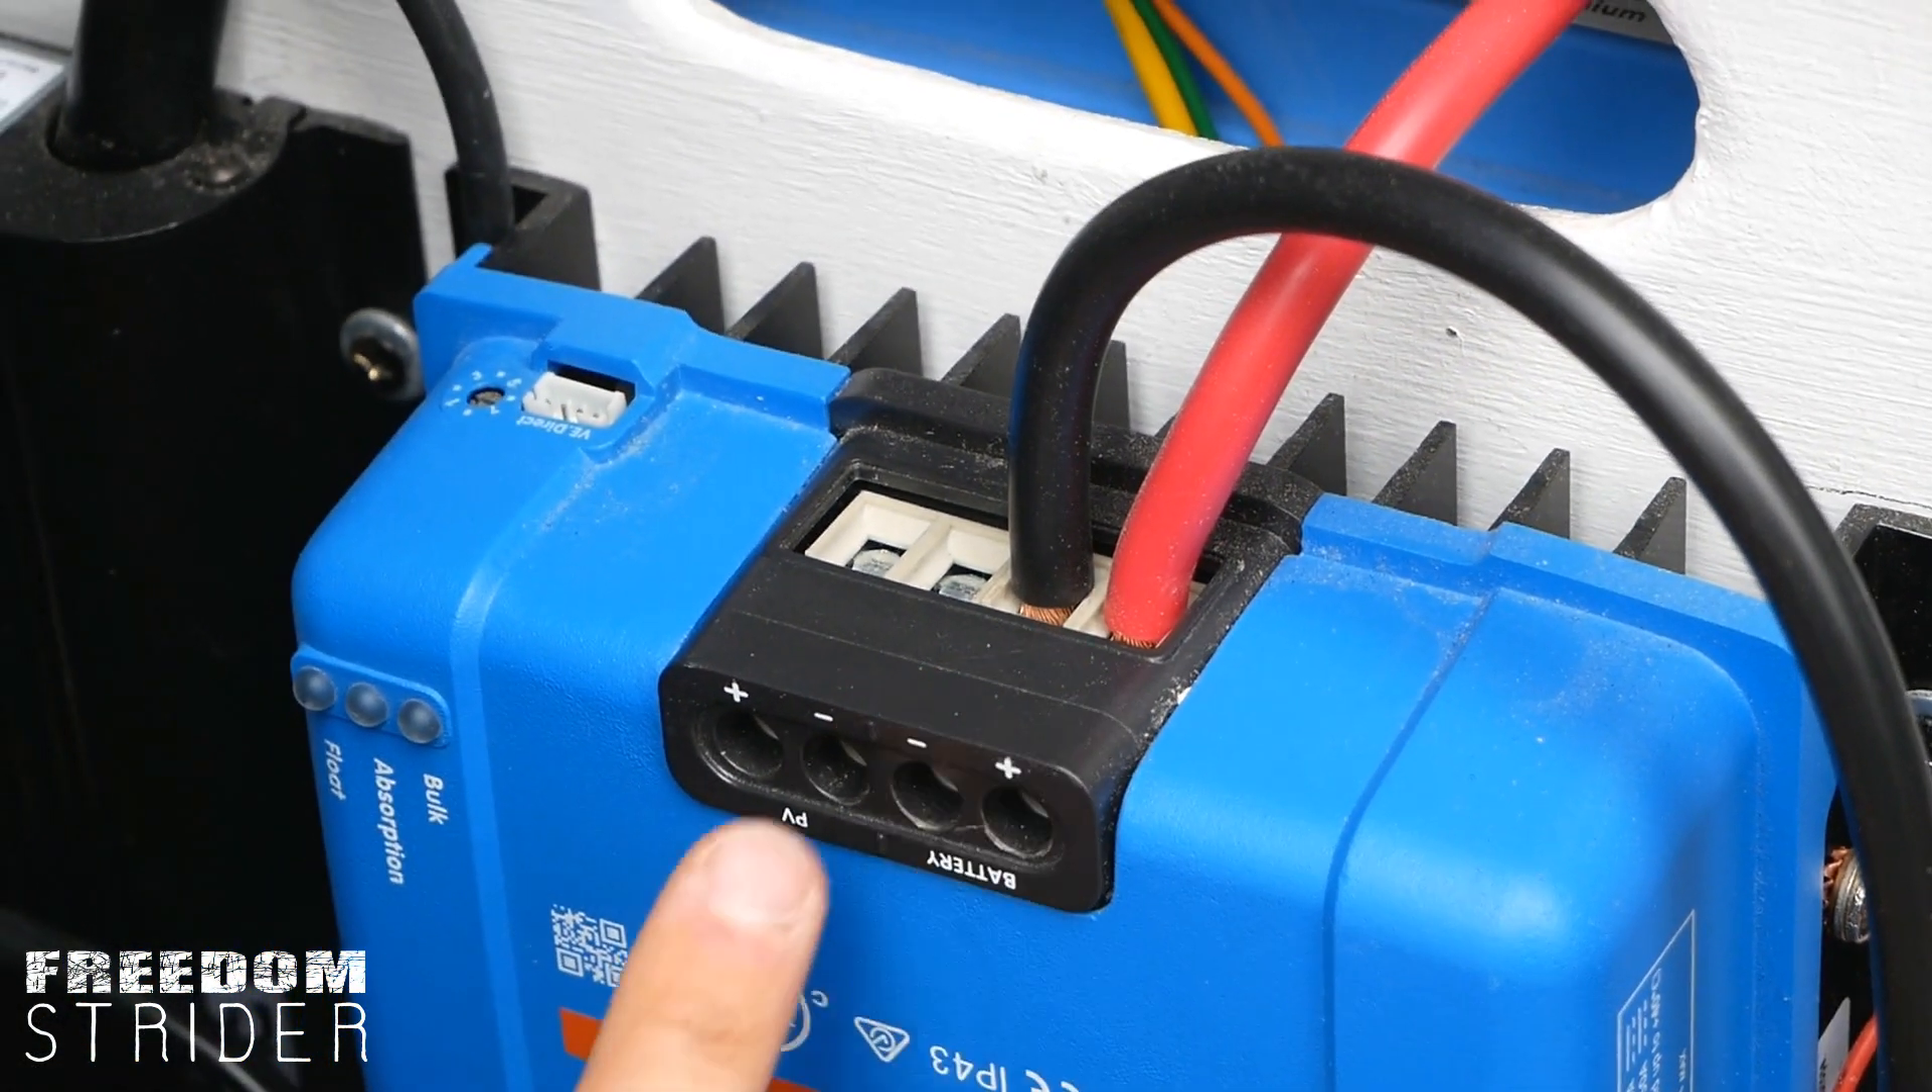We've got the battery positive and negative which is already wired up.